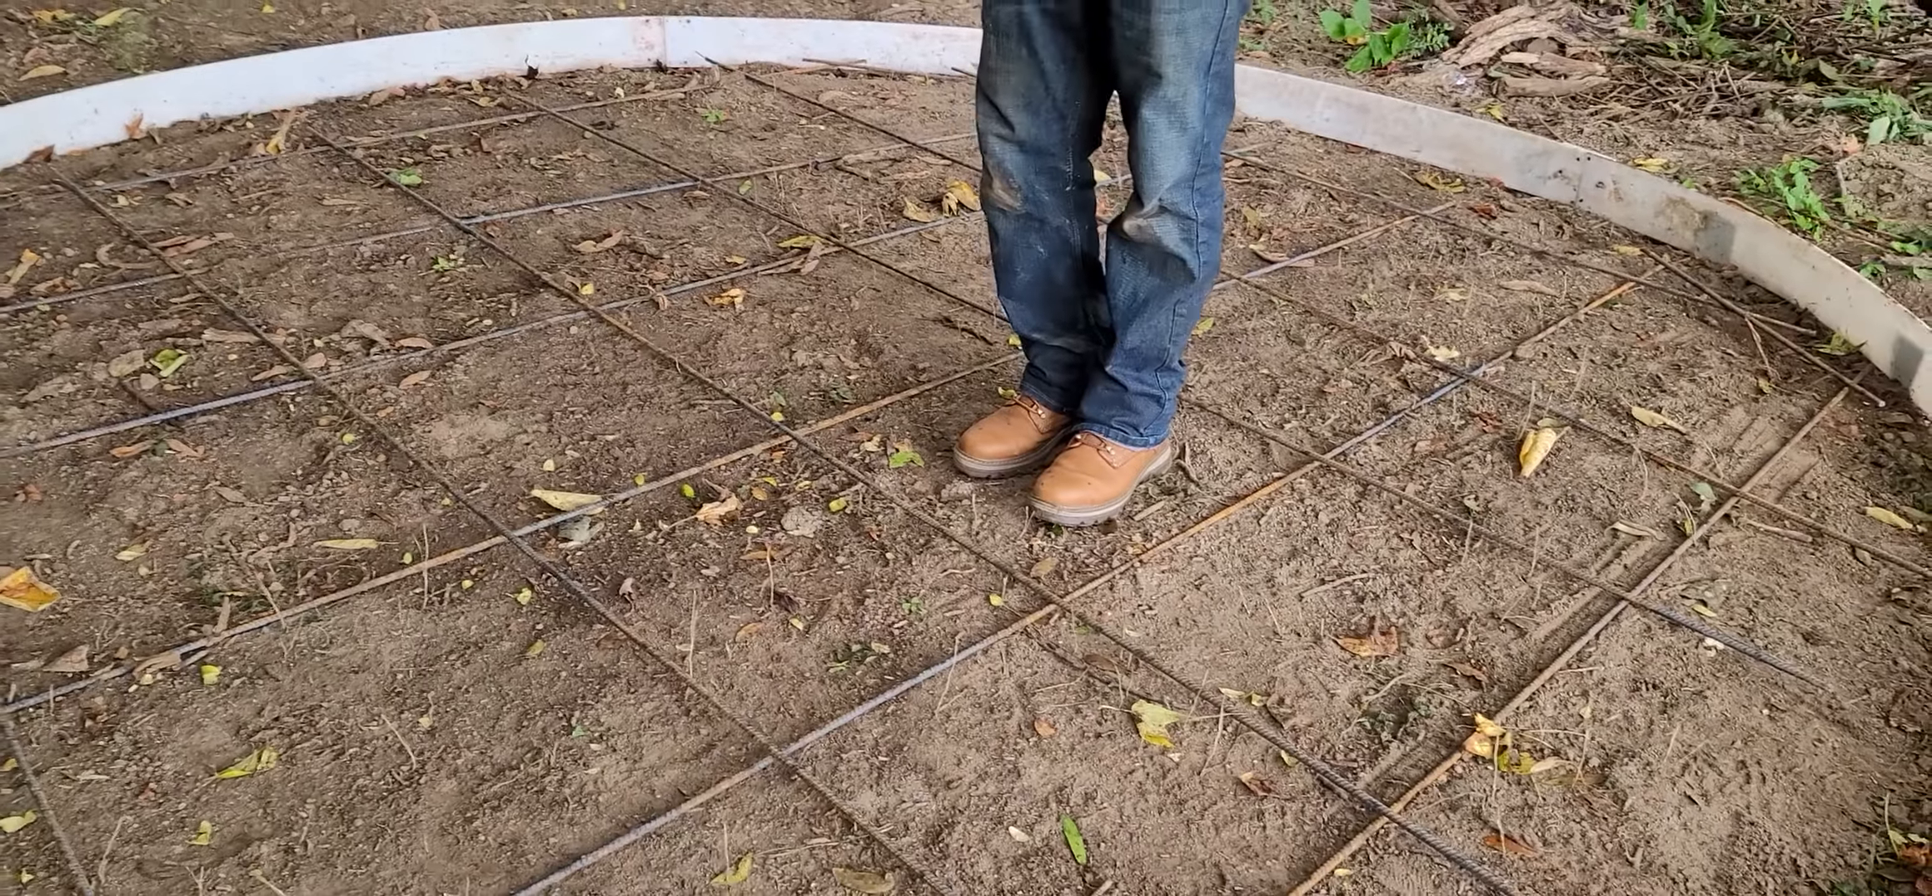Amigos miren ya pusimos toda la varilla como la queremos.